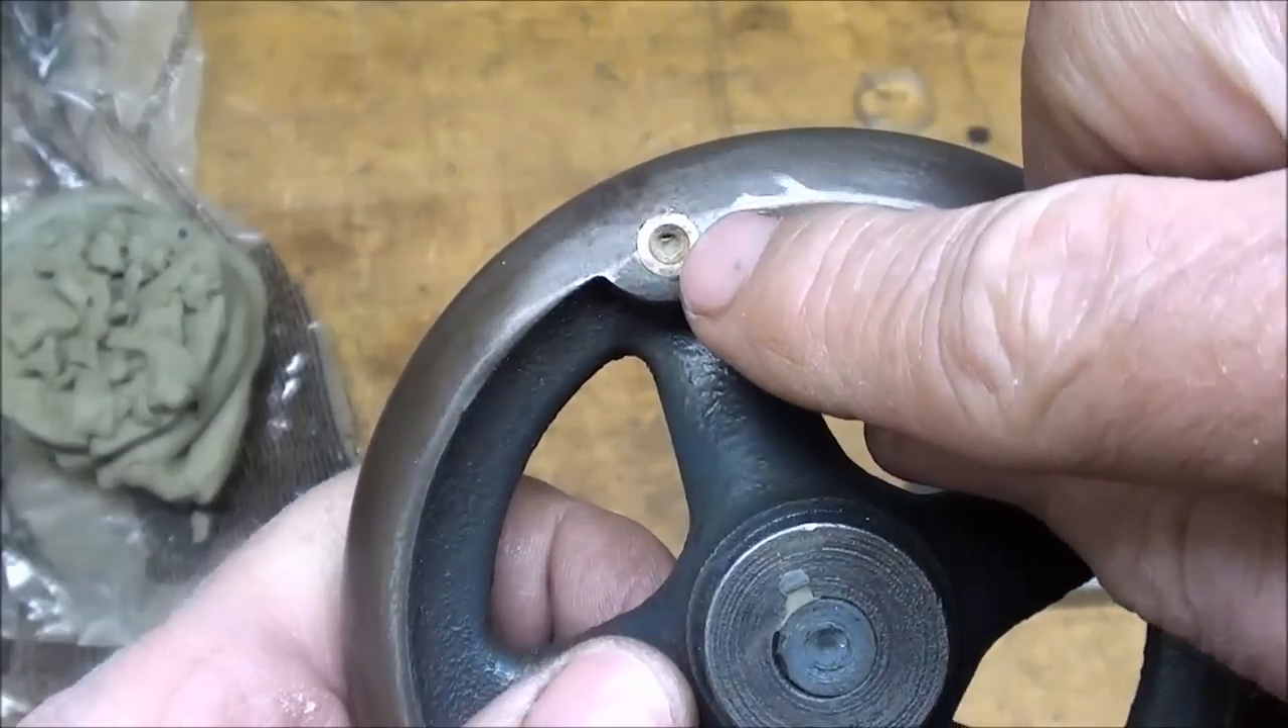Alright, I have a brass plug in here. Center drilled. Again, I center drilled both sides, because there's no extra charge, just in case.